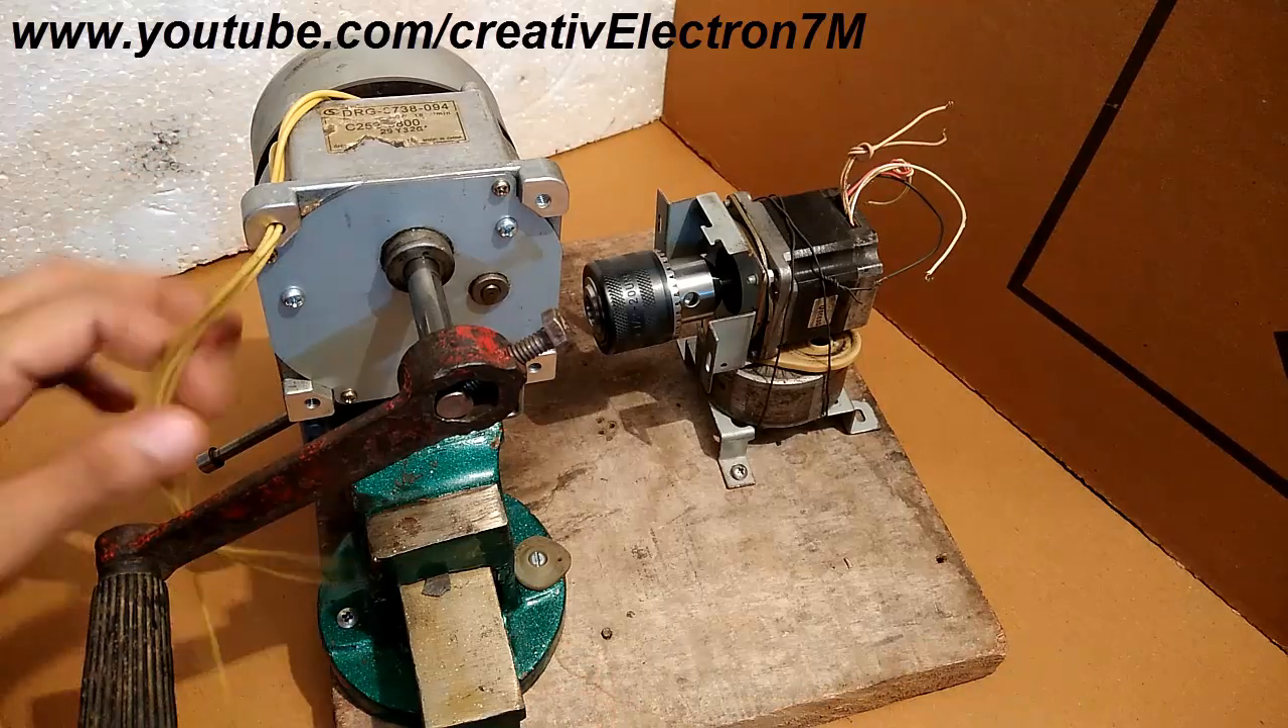And I have attached this generator to this vise which is being held to this wooden board.